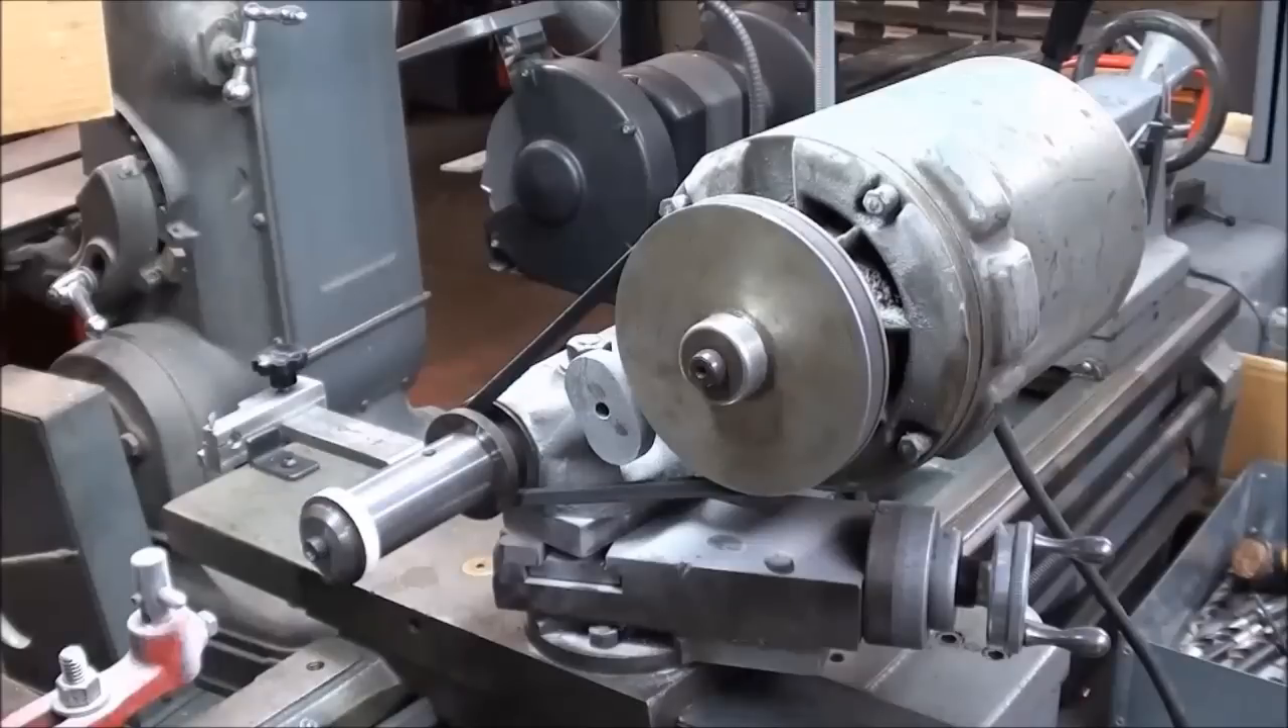There appears, according to the picture, there should be a guard mounted on the belt here, and that's apparently long gone.